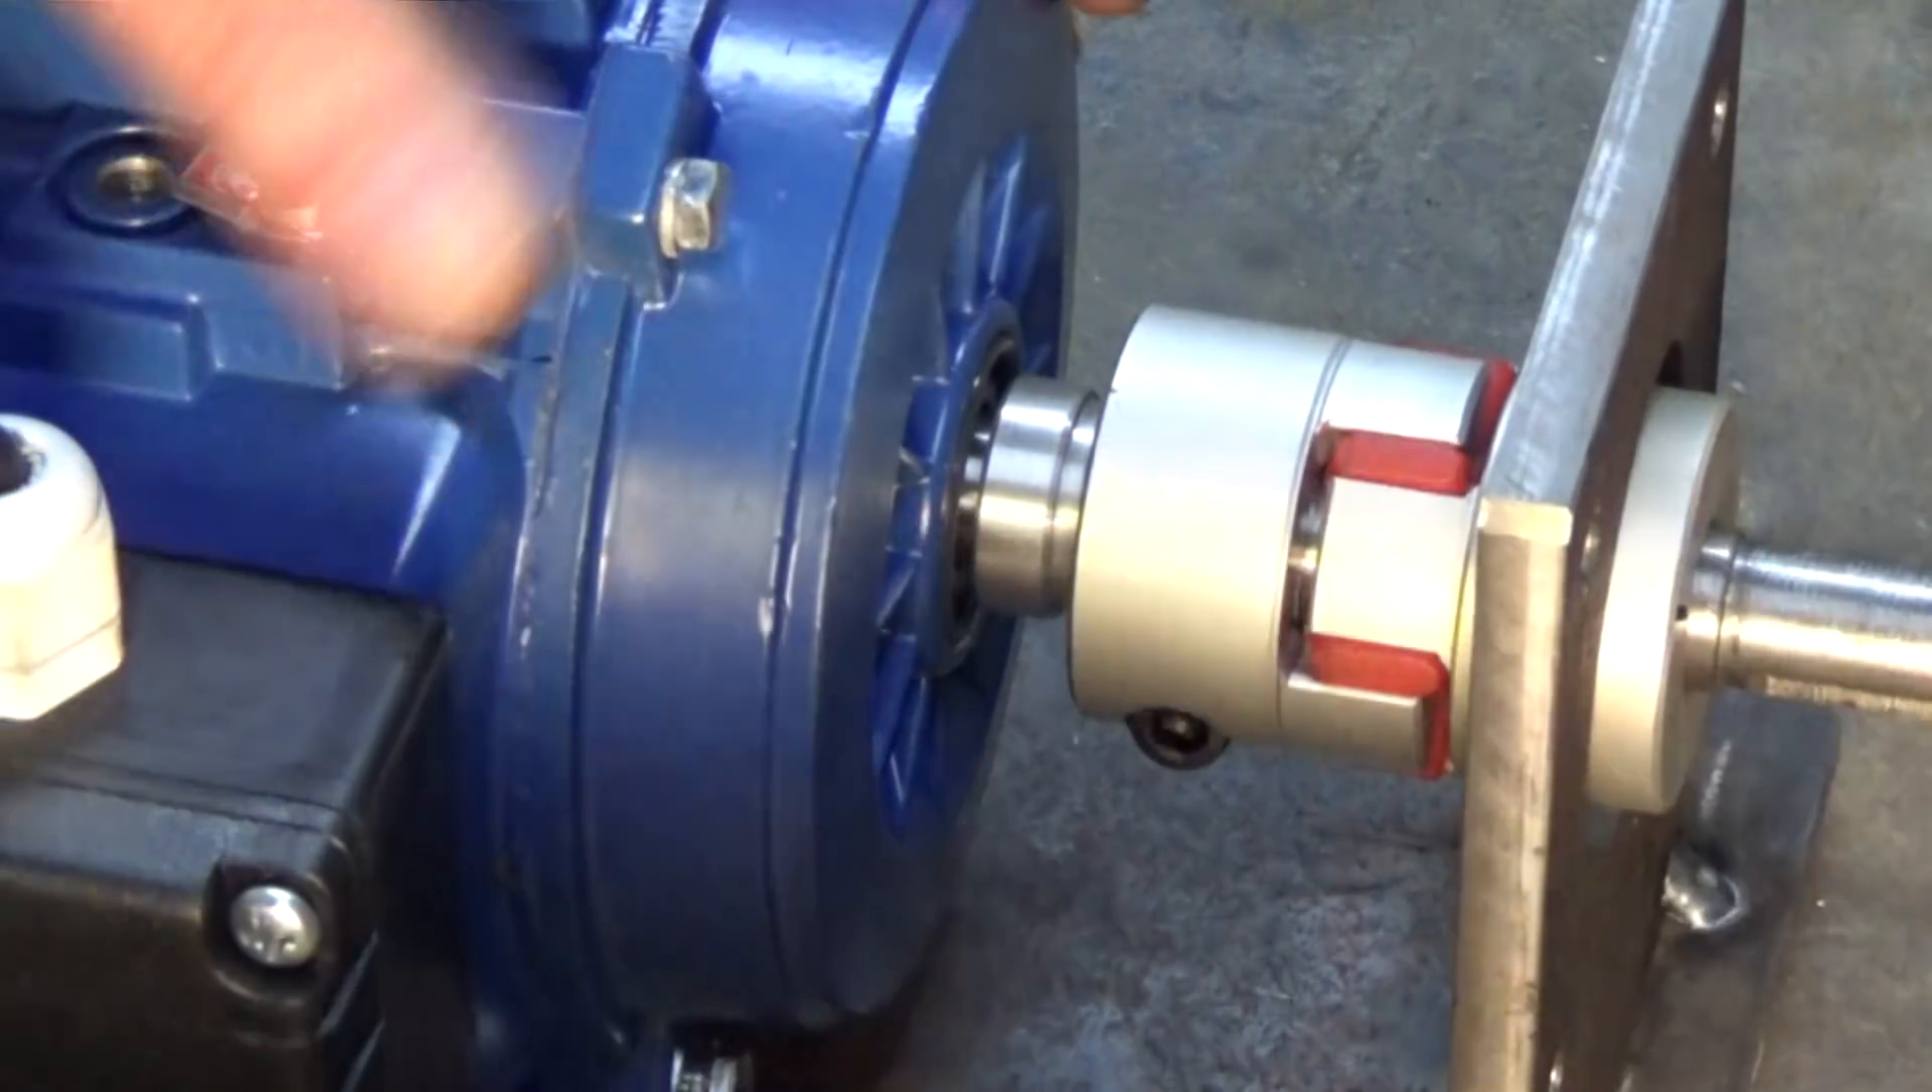So the flexible coupling now fits on like that.